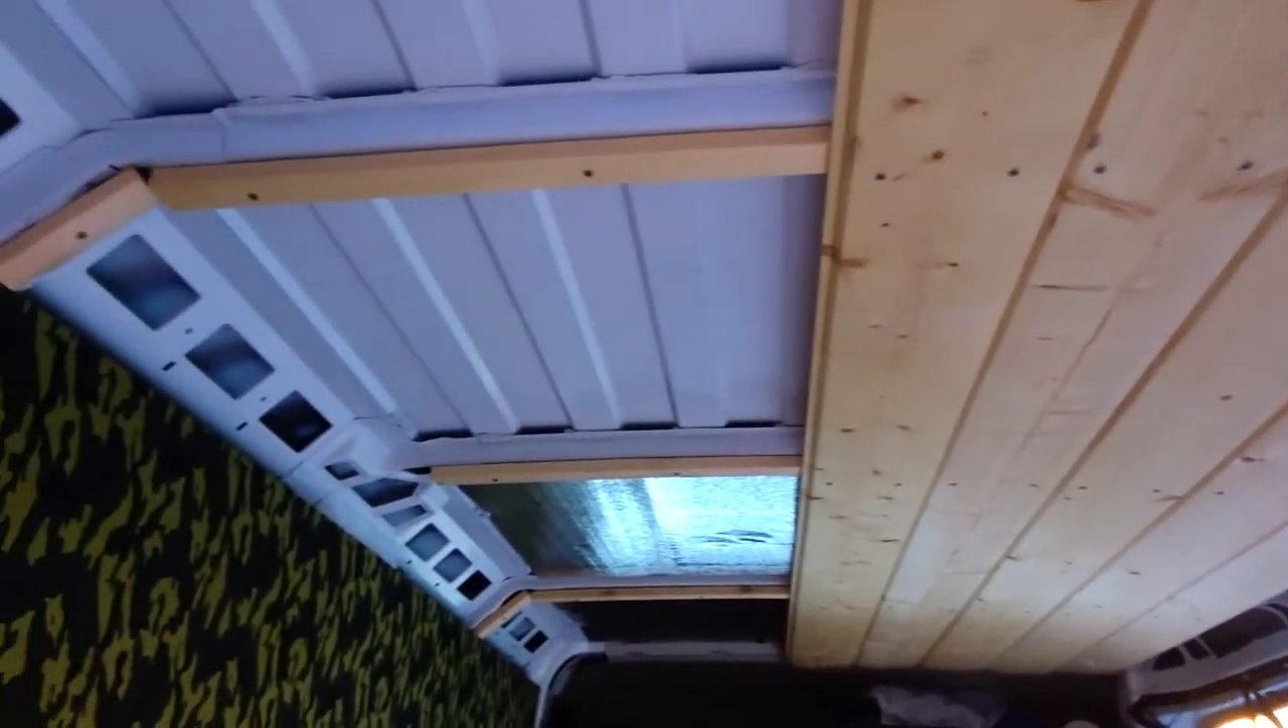We have five boards up, a little more than halfway. We just have to finish over to that side and do the trim.